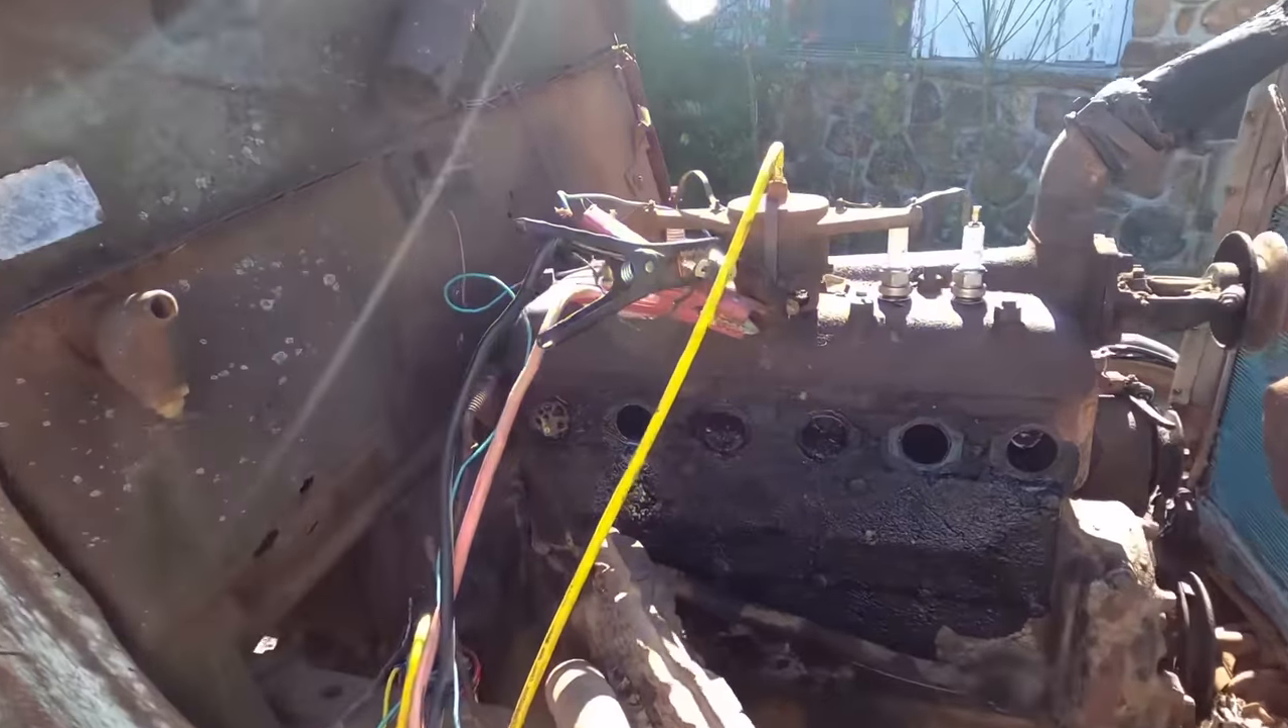So as you can see we took the exhaust manifold and intake manifold off because we got some exhaust valves that keep on hanging and well here's some of our problem.